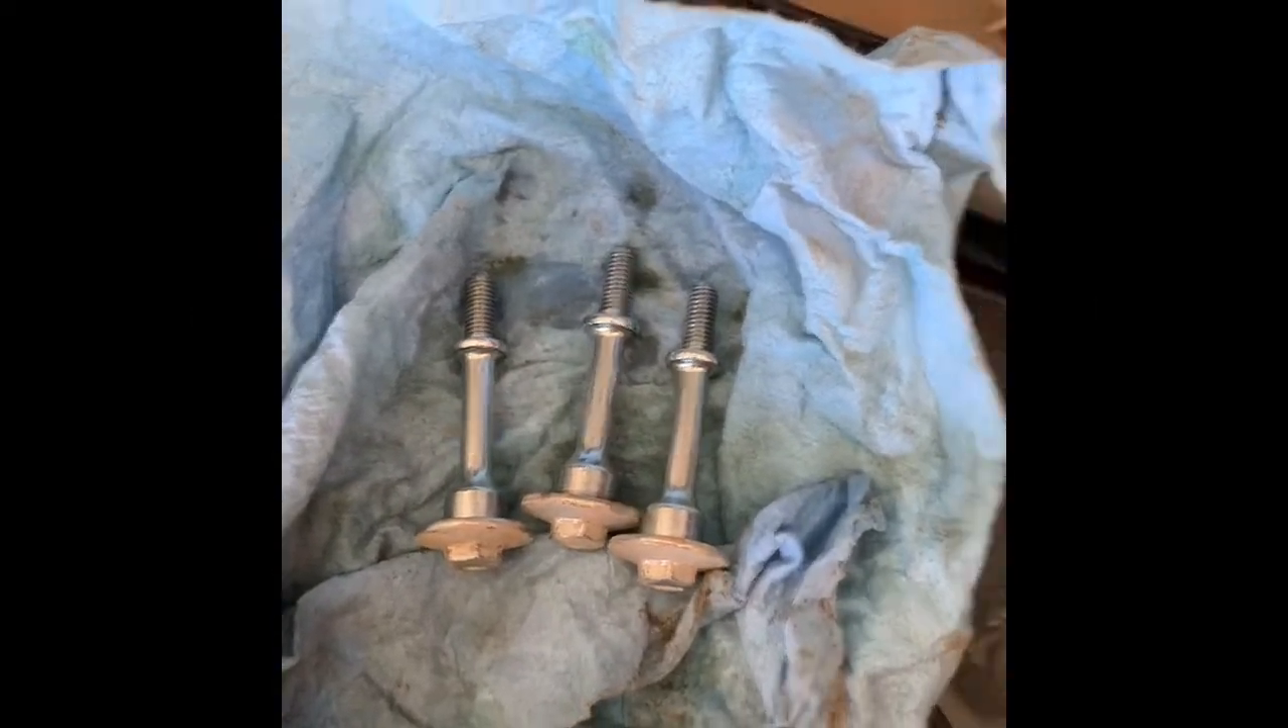So I have the three valve cover bolts removed.